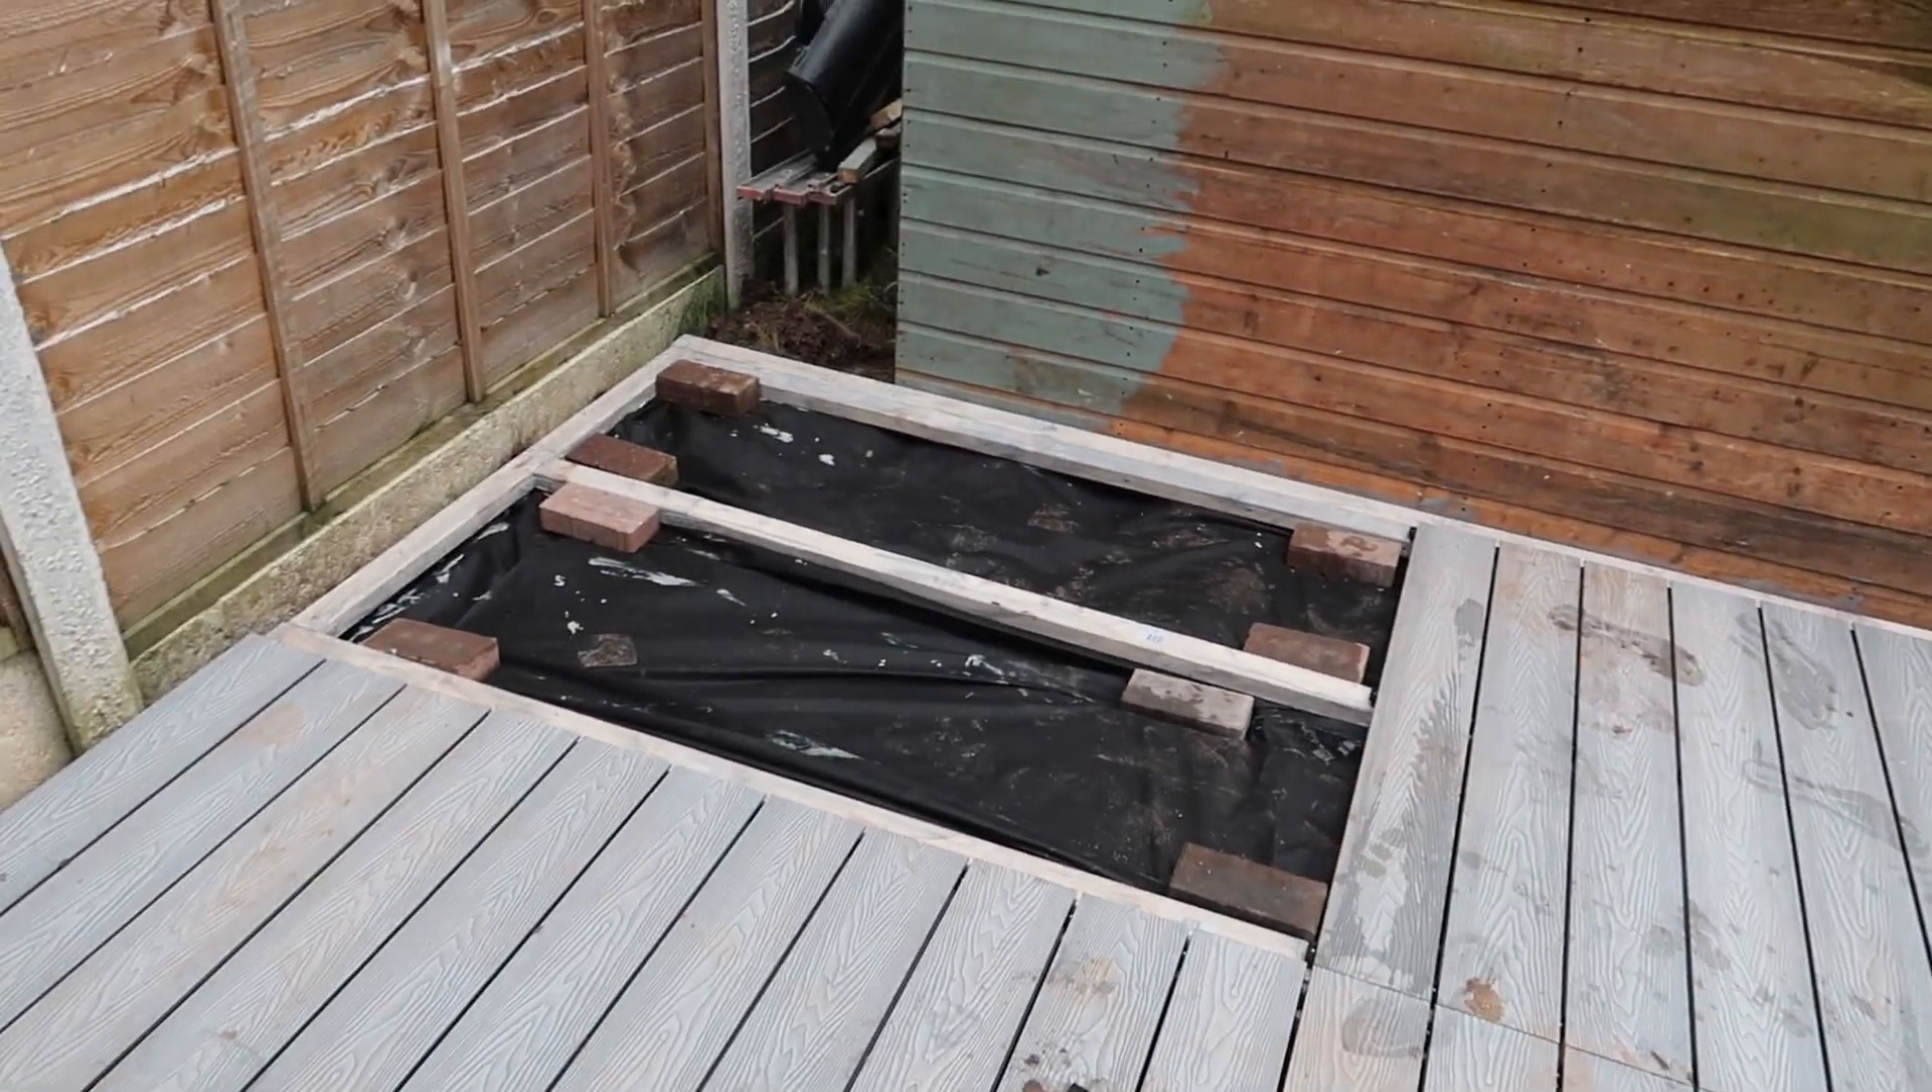Decking other than that corner is done.